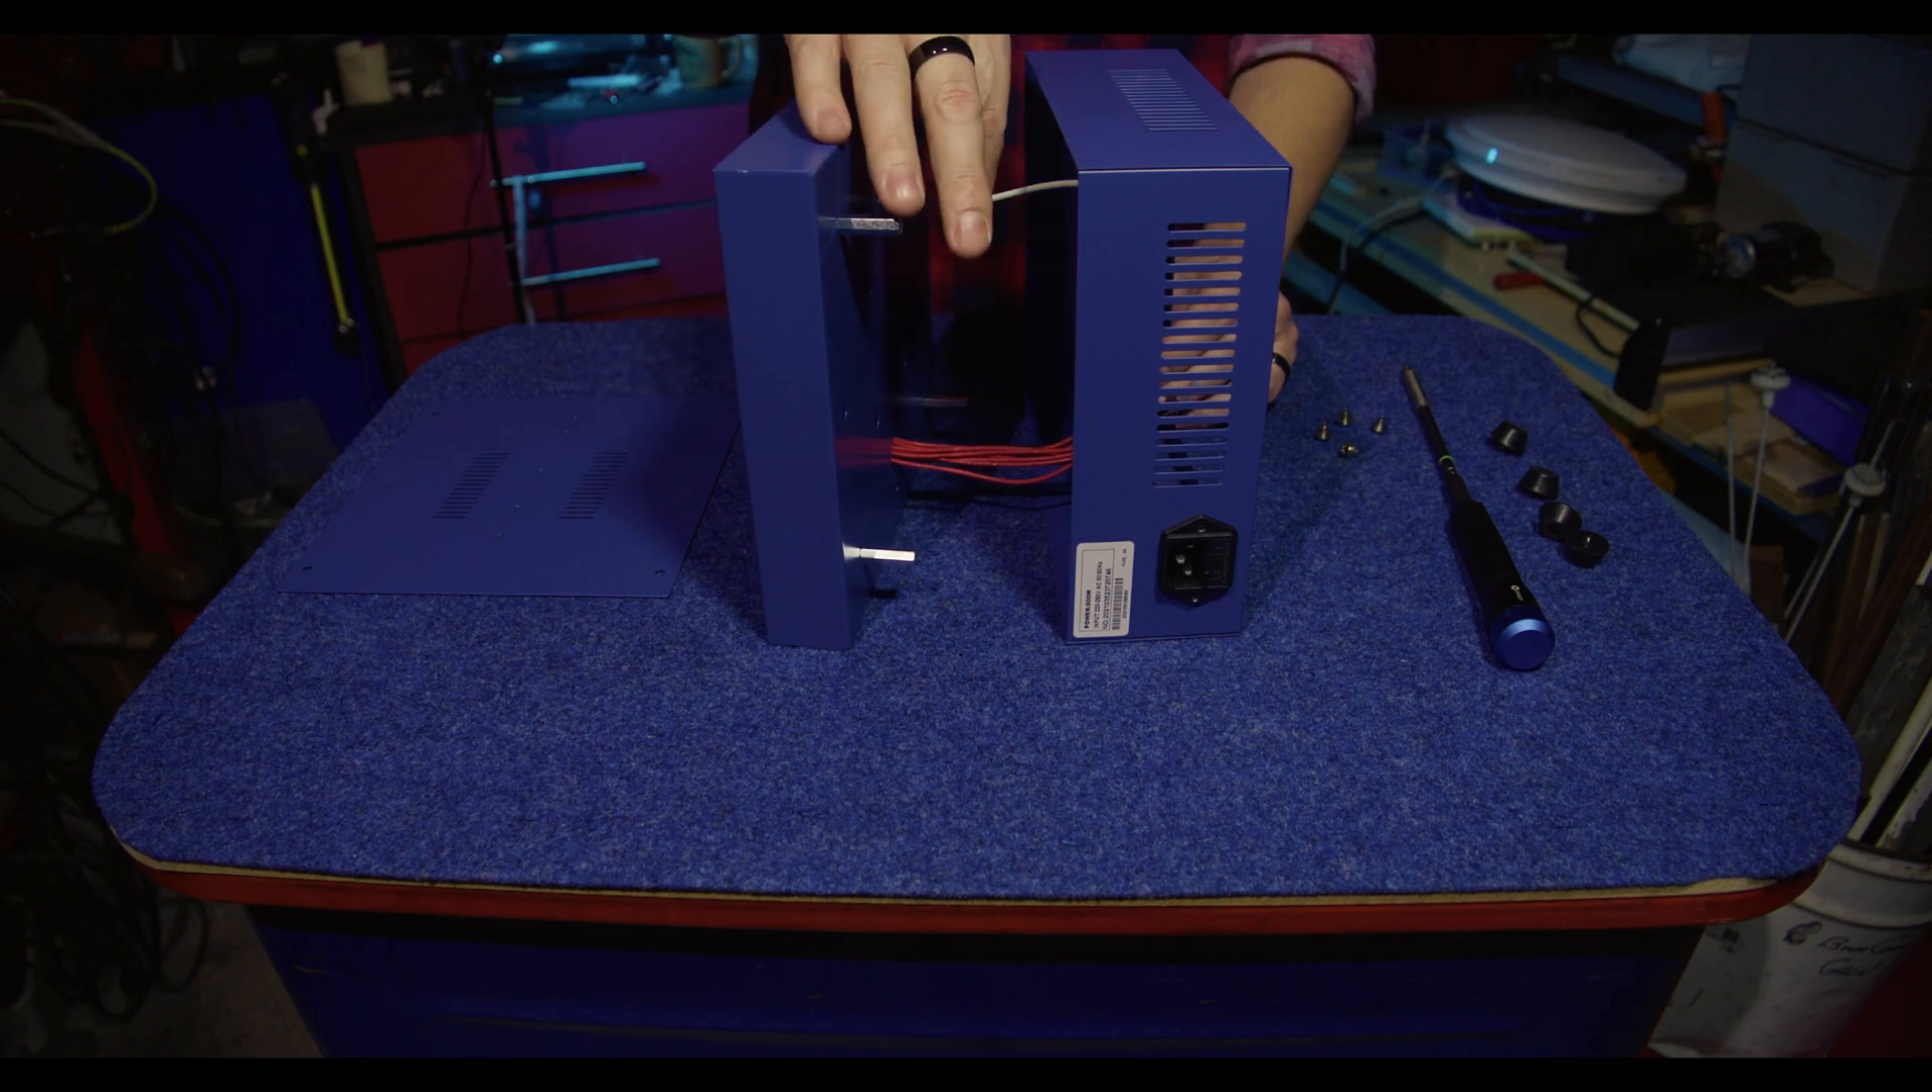So we can see the hot plate is now separated from the base unit here.